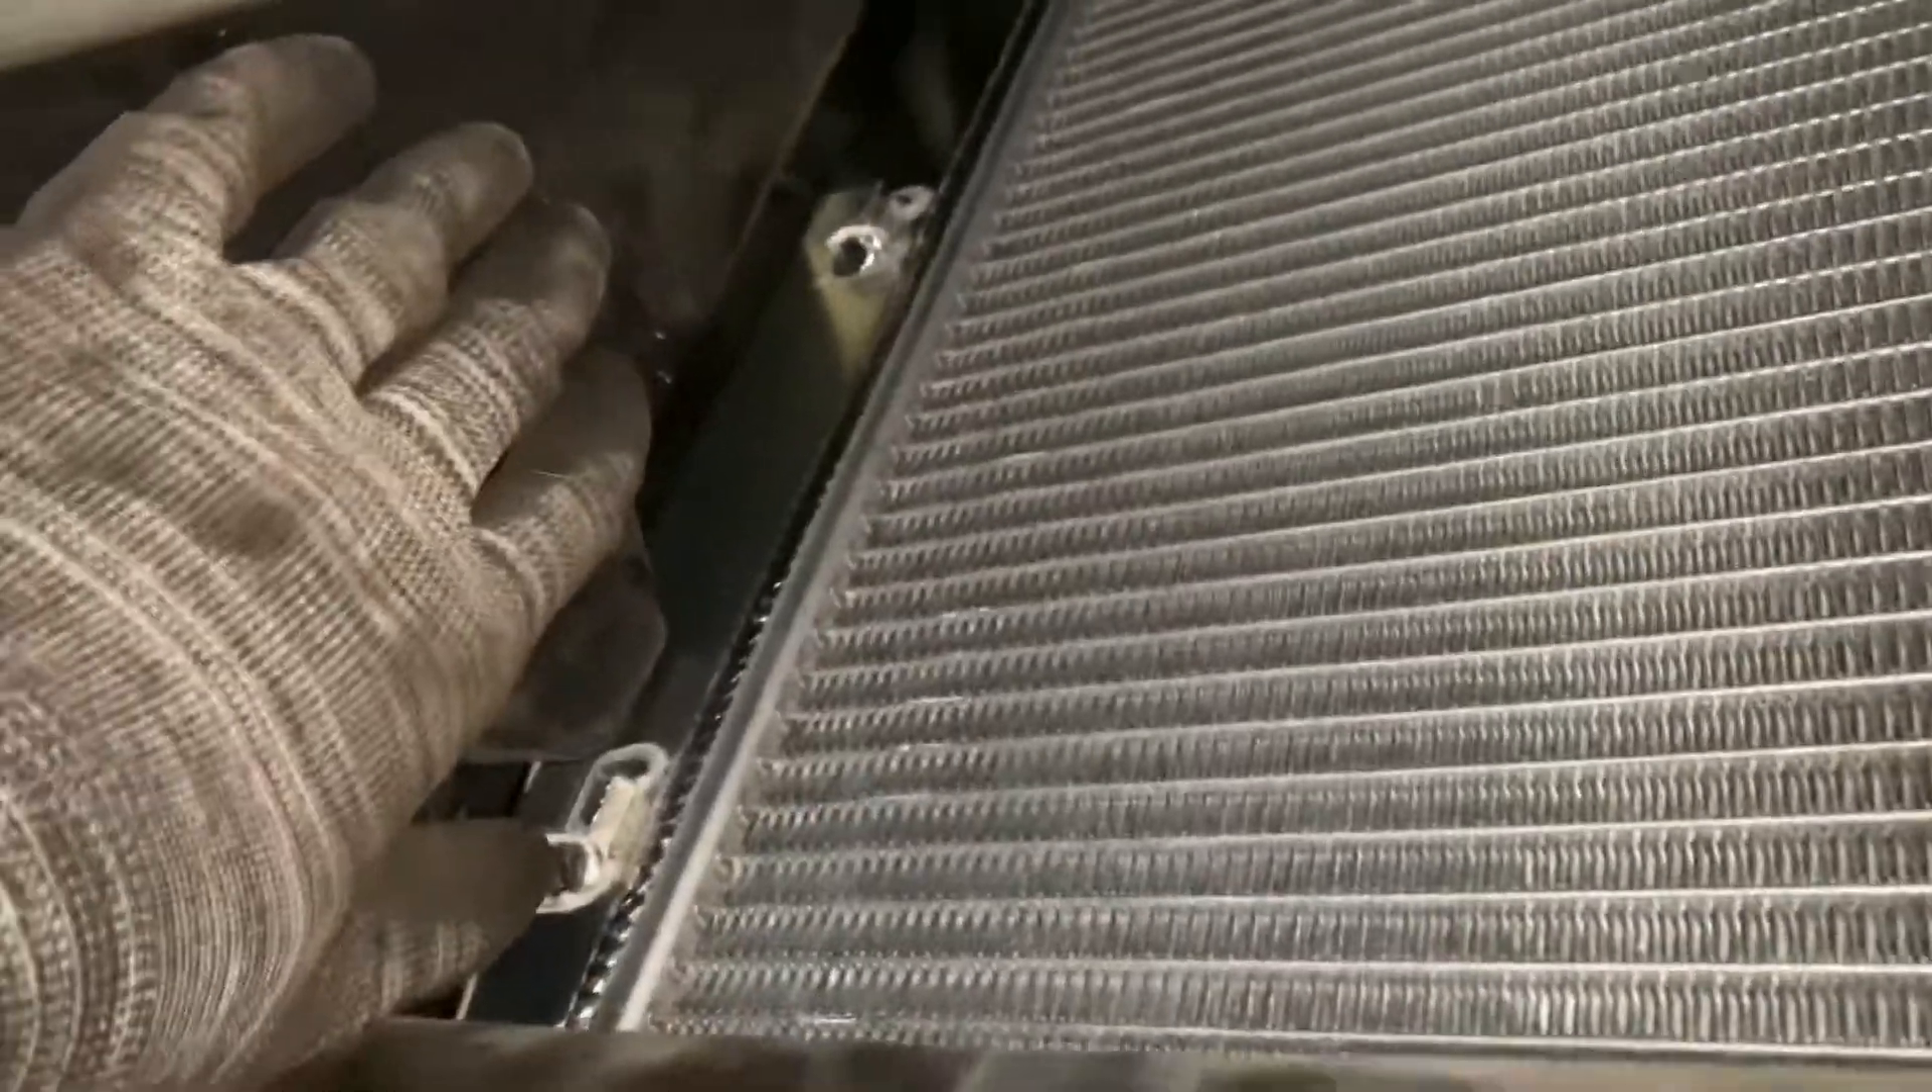I don't have that AC cooler sitting in front of the radiator, although it does have tabs to hold it in place.